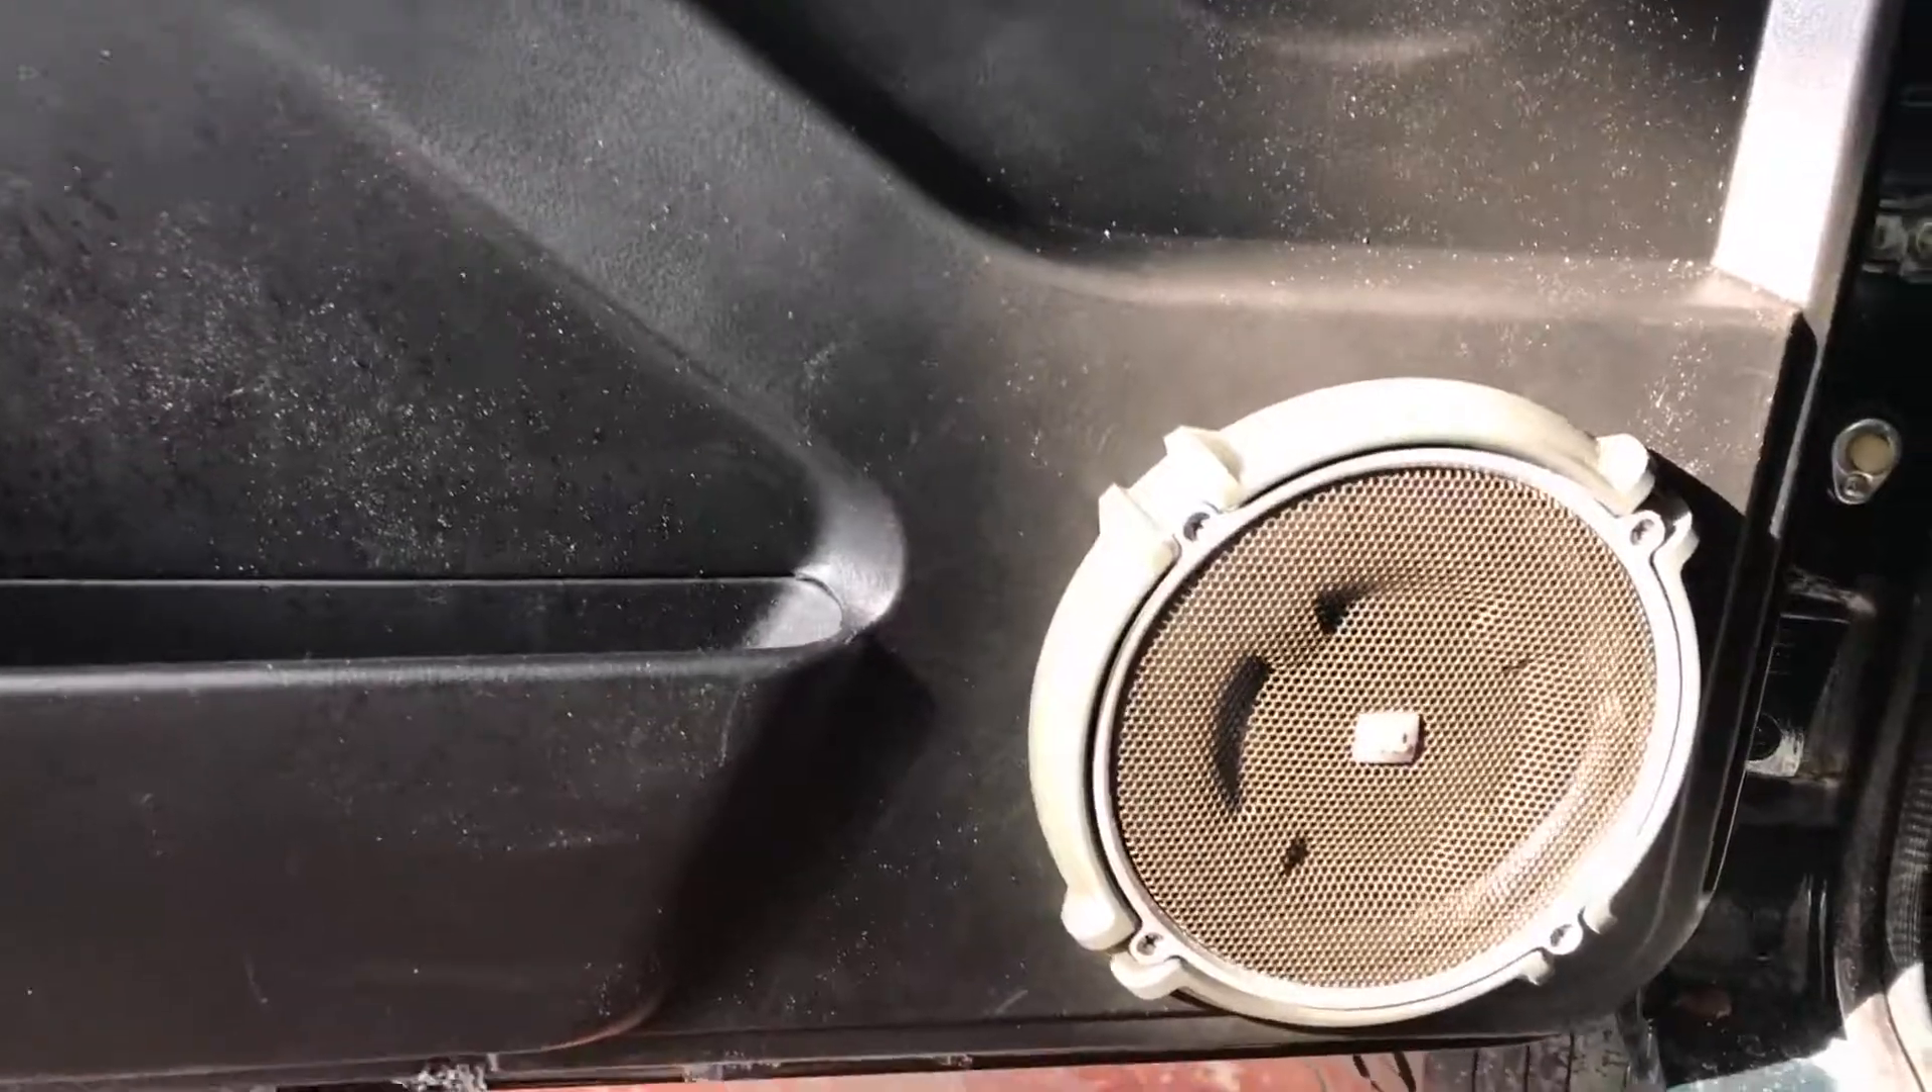Закончили установку колонок. Обшивка, как видите, собрана.